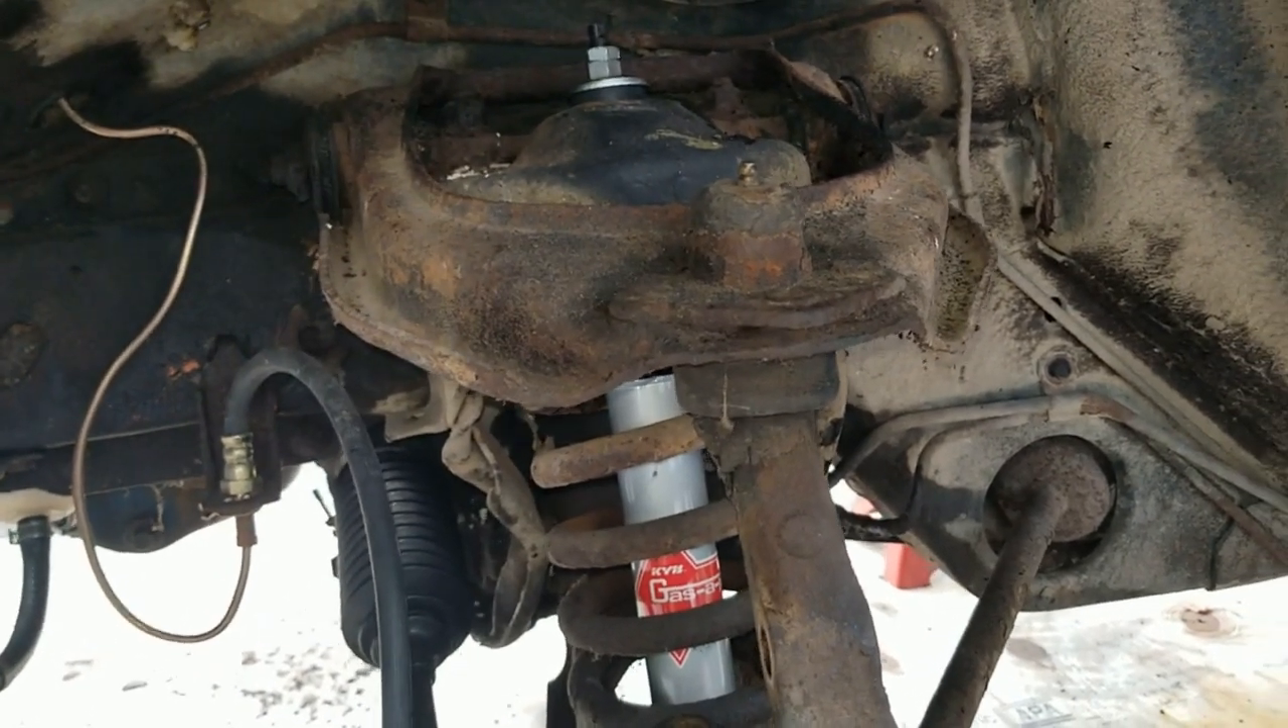We got the new shock absorber in.